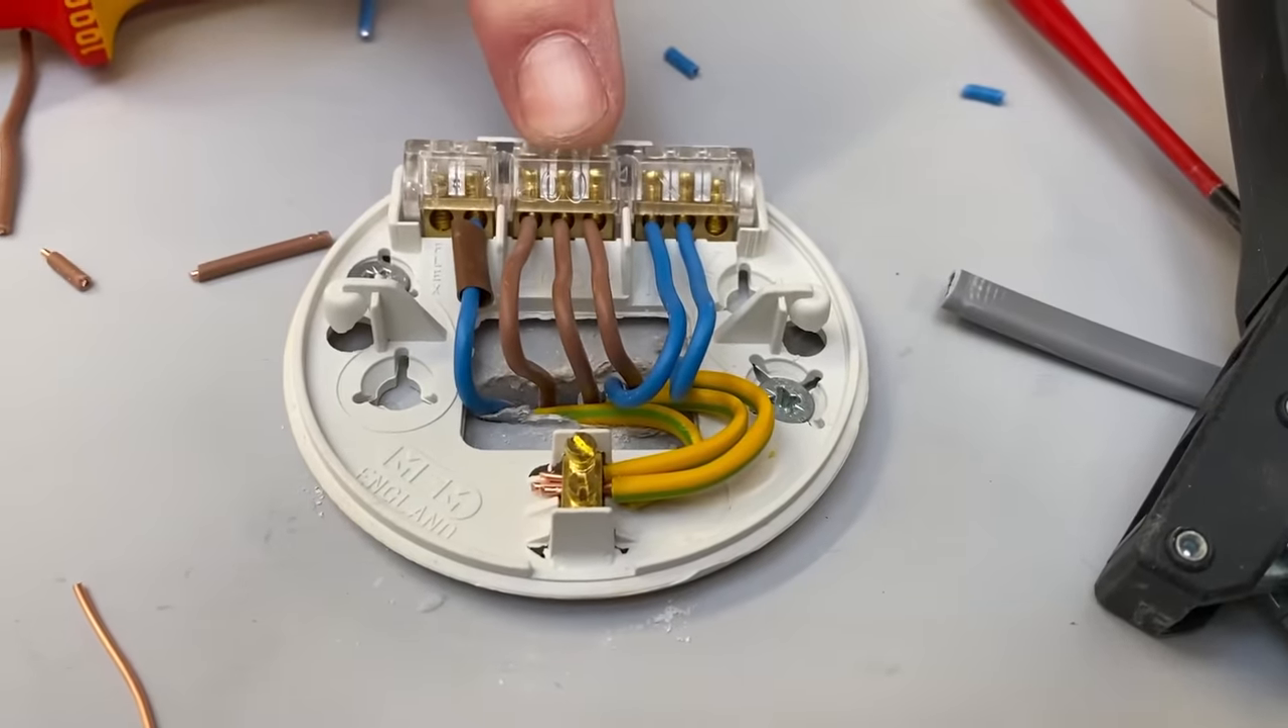We've made those connections okay so we've got two neutrals our three uh line connections and our switching line connection.